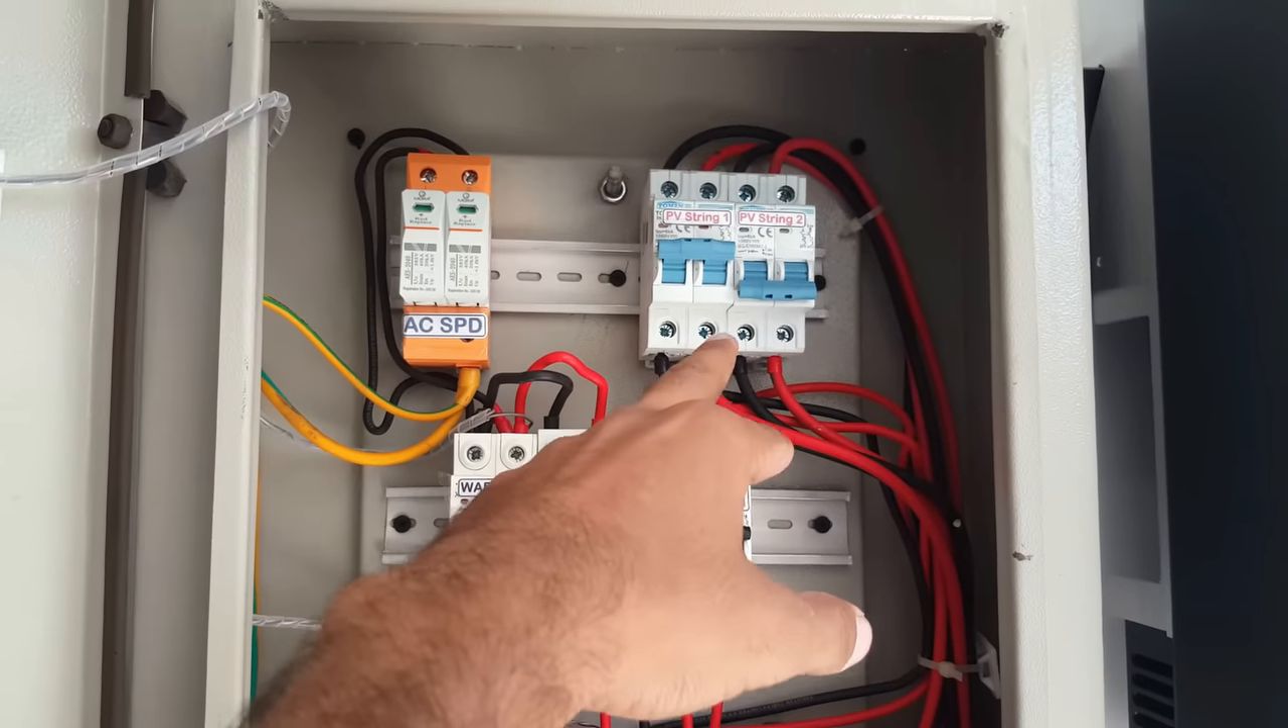بریکر ہم نے پہلے ہی لگا دیا ہے تاریں بھی ڈال دی ہیں۔